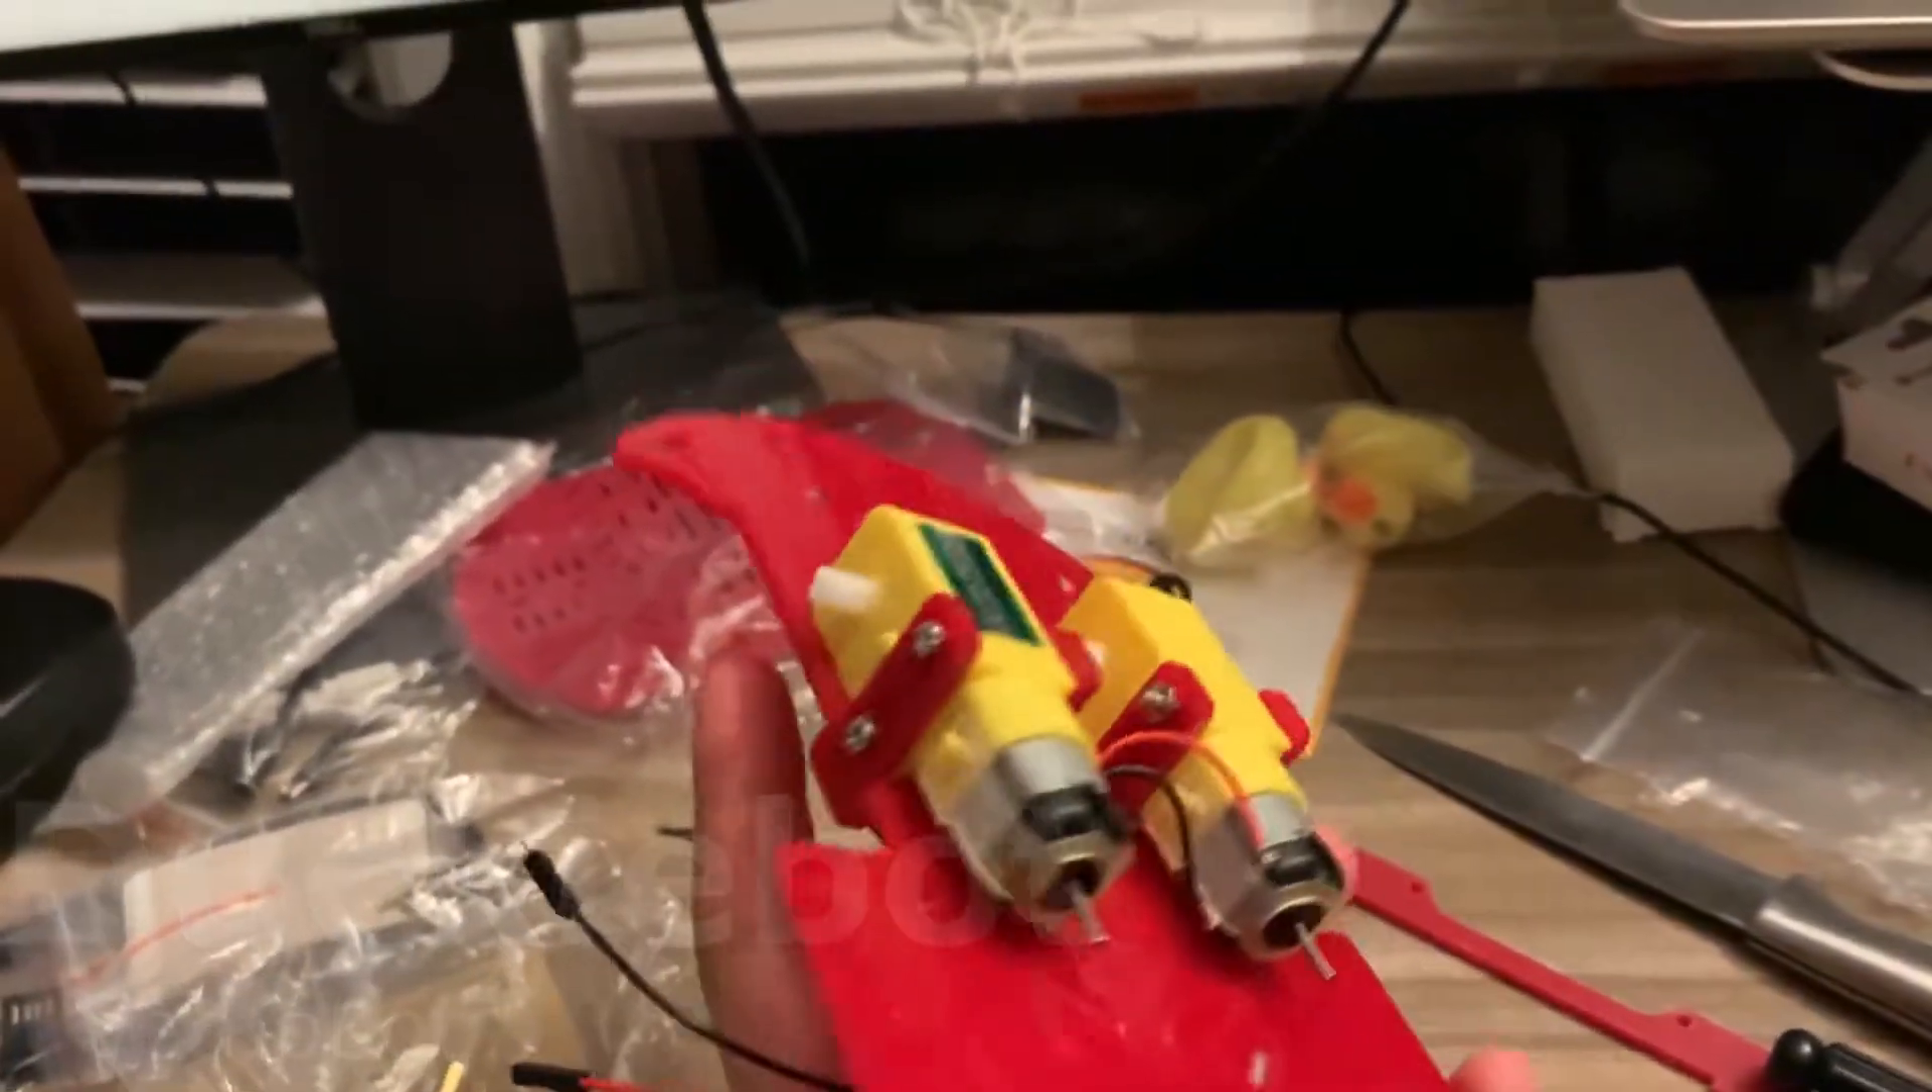So here you can see I fixed two motors on the chassis.